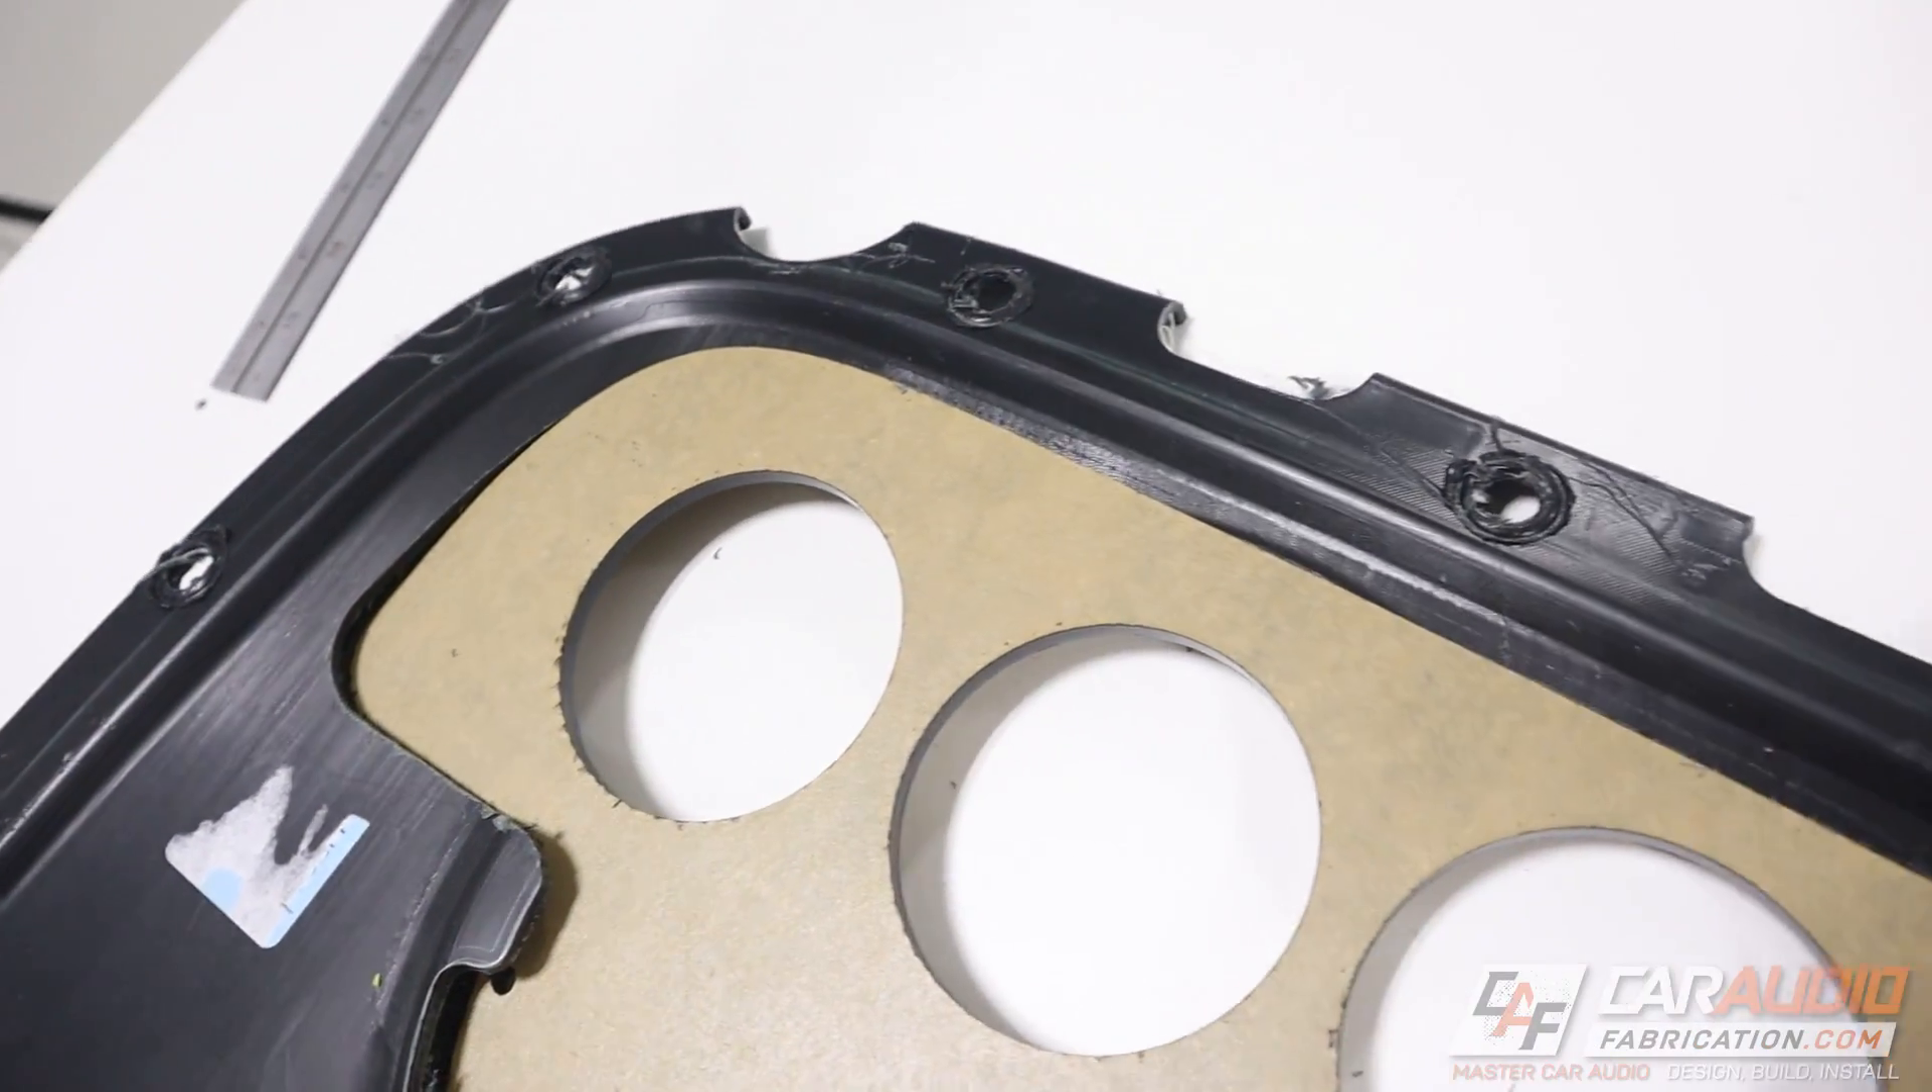Now that the OEM panel is cut you can see that my piece that fits inside fits really nice like a perfect puzzle piece matches up with that outside profile.